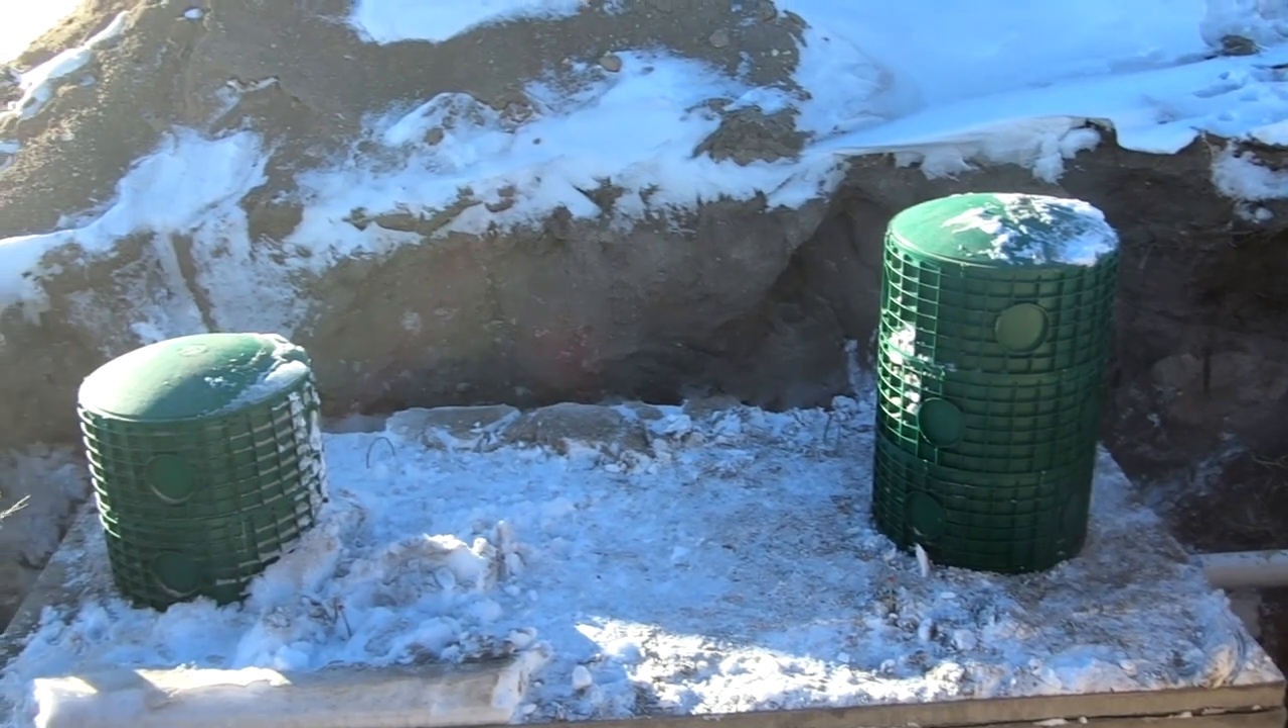Here's the finished septic tank with the manhole risers in.